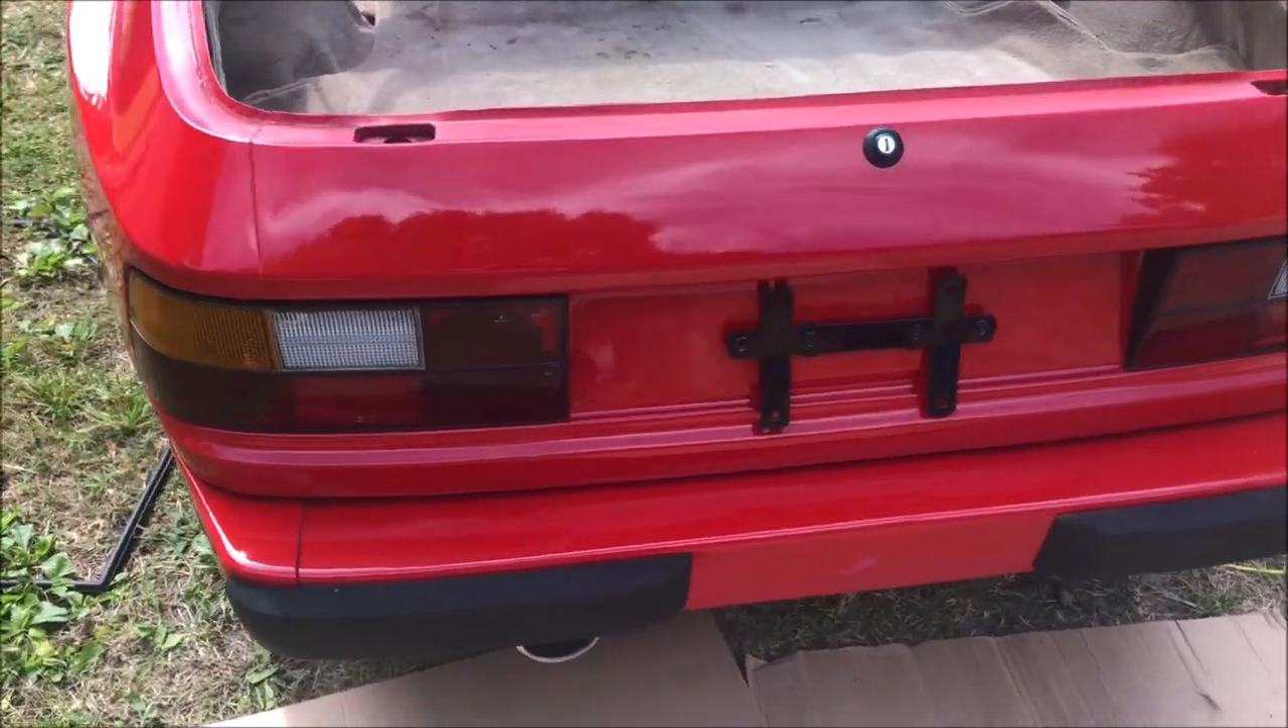TJ's got the lights and the bumper installed now we also got rid of some of the overspray that was underneath here.